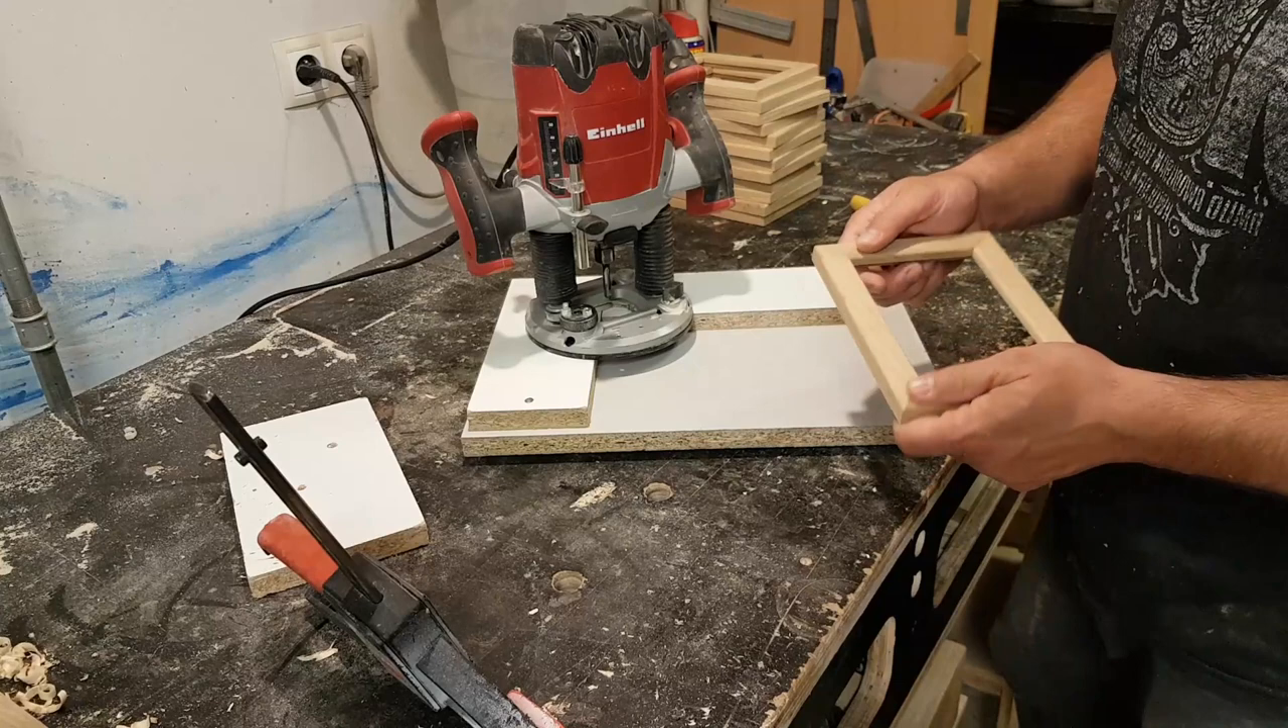No i tym sposobem rameczki sklejone. Rameczki mam sklejone.